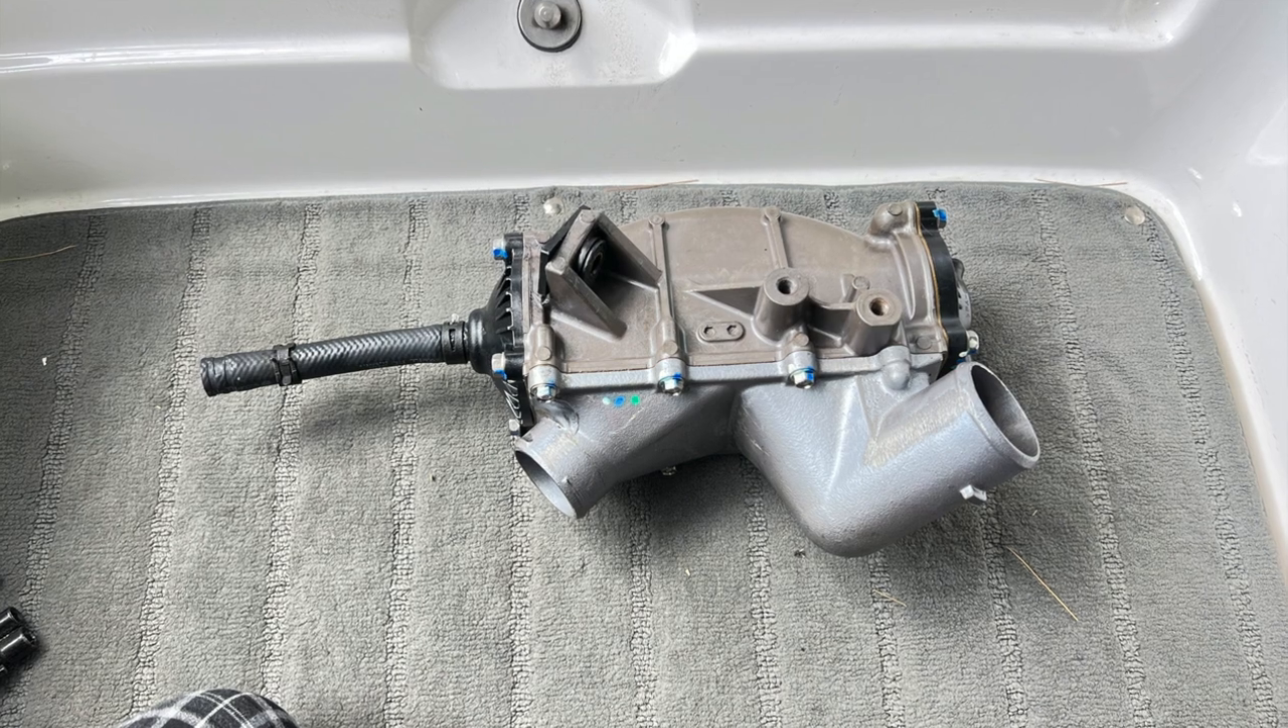So that is the old intercooler after we take it out.